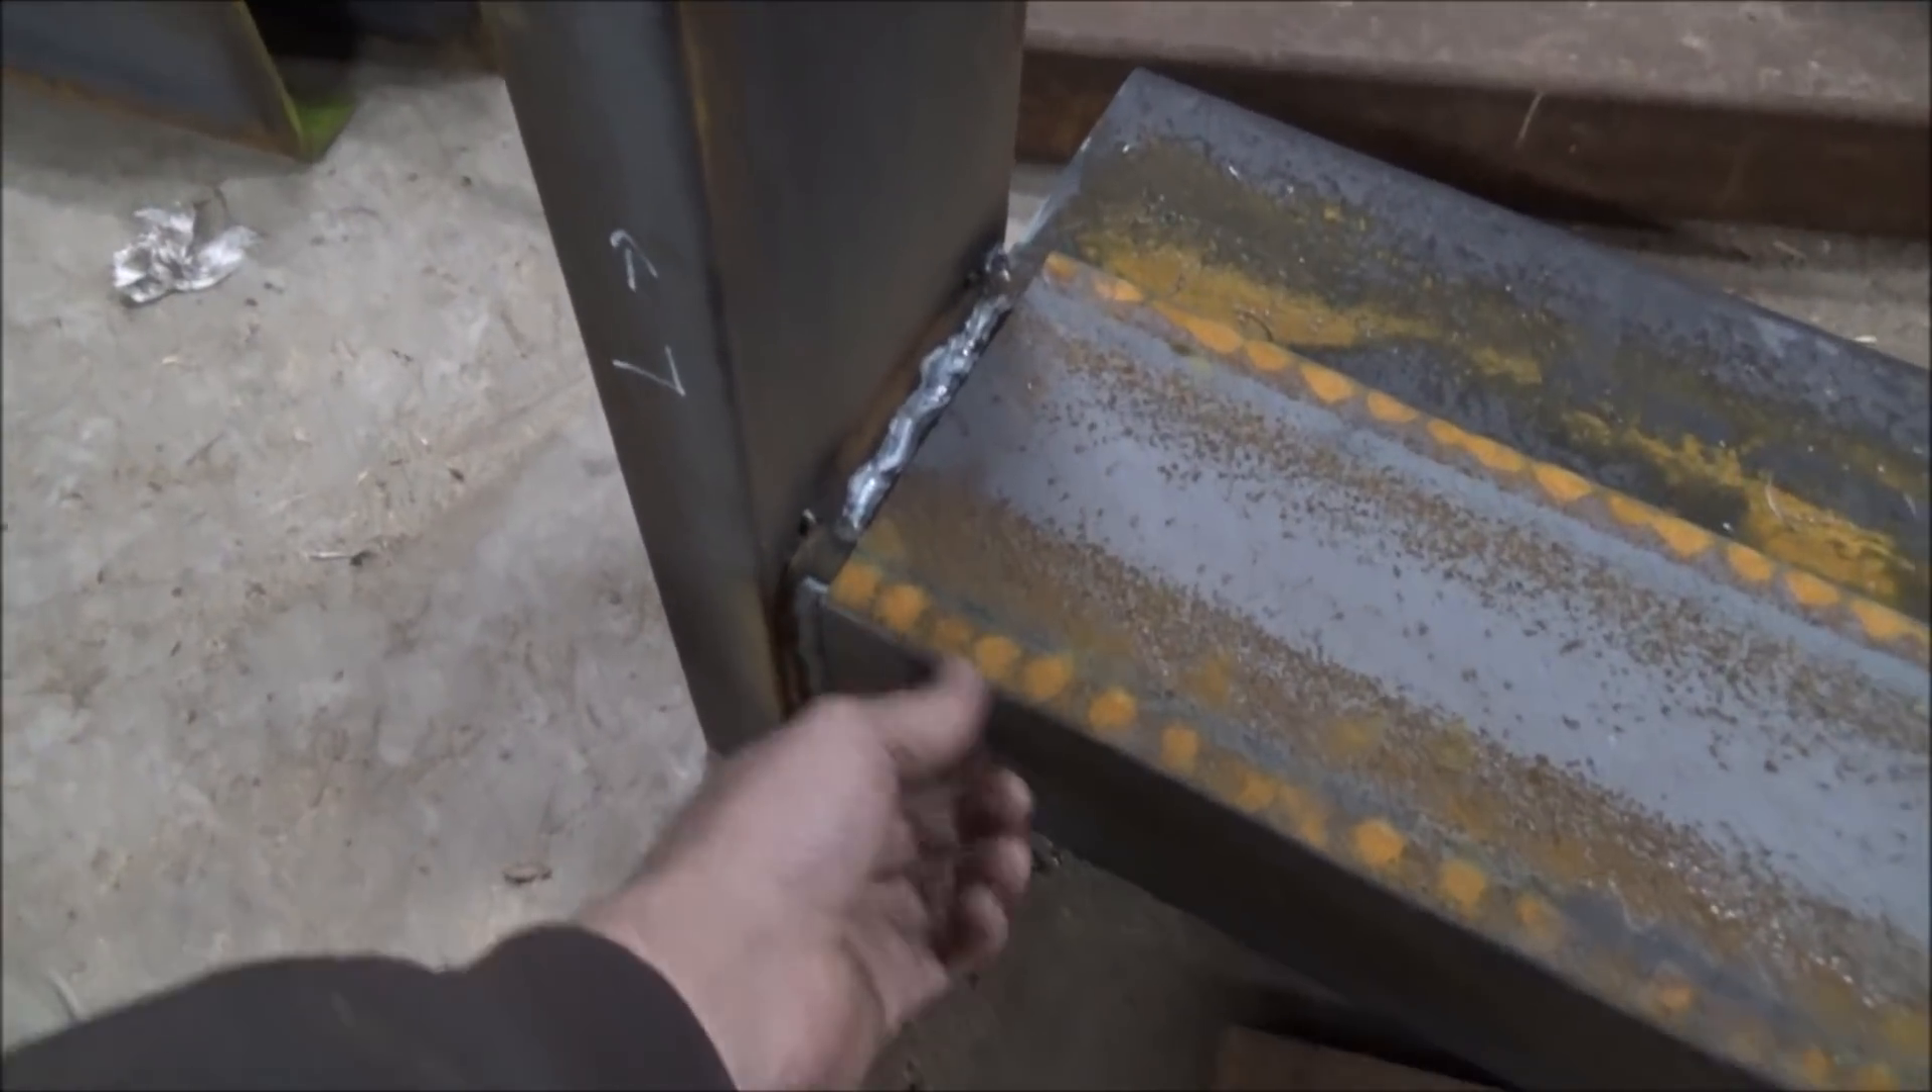So I've got my upper brace welded on there.